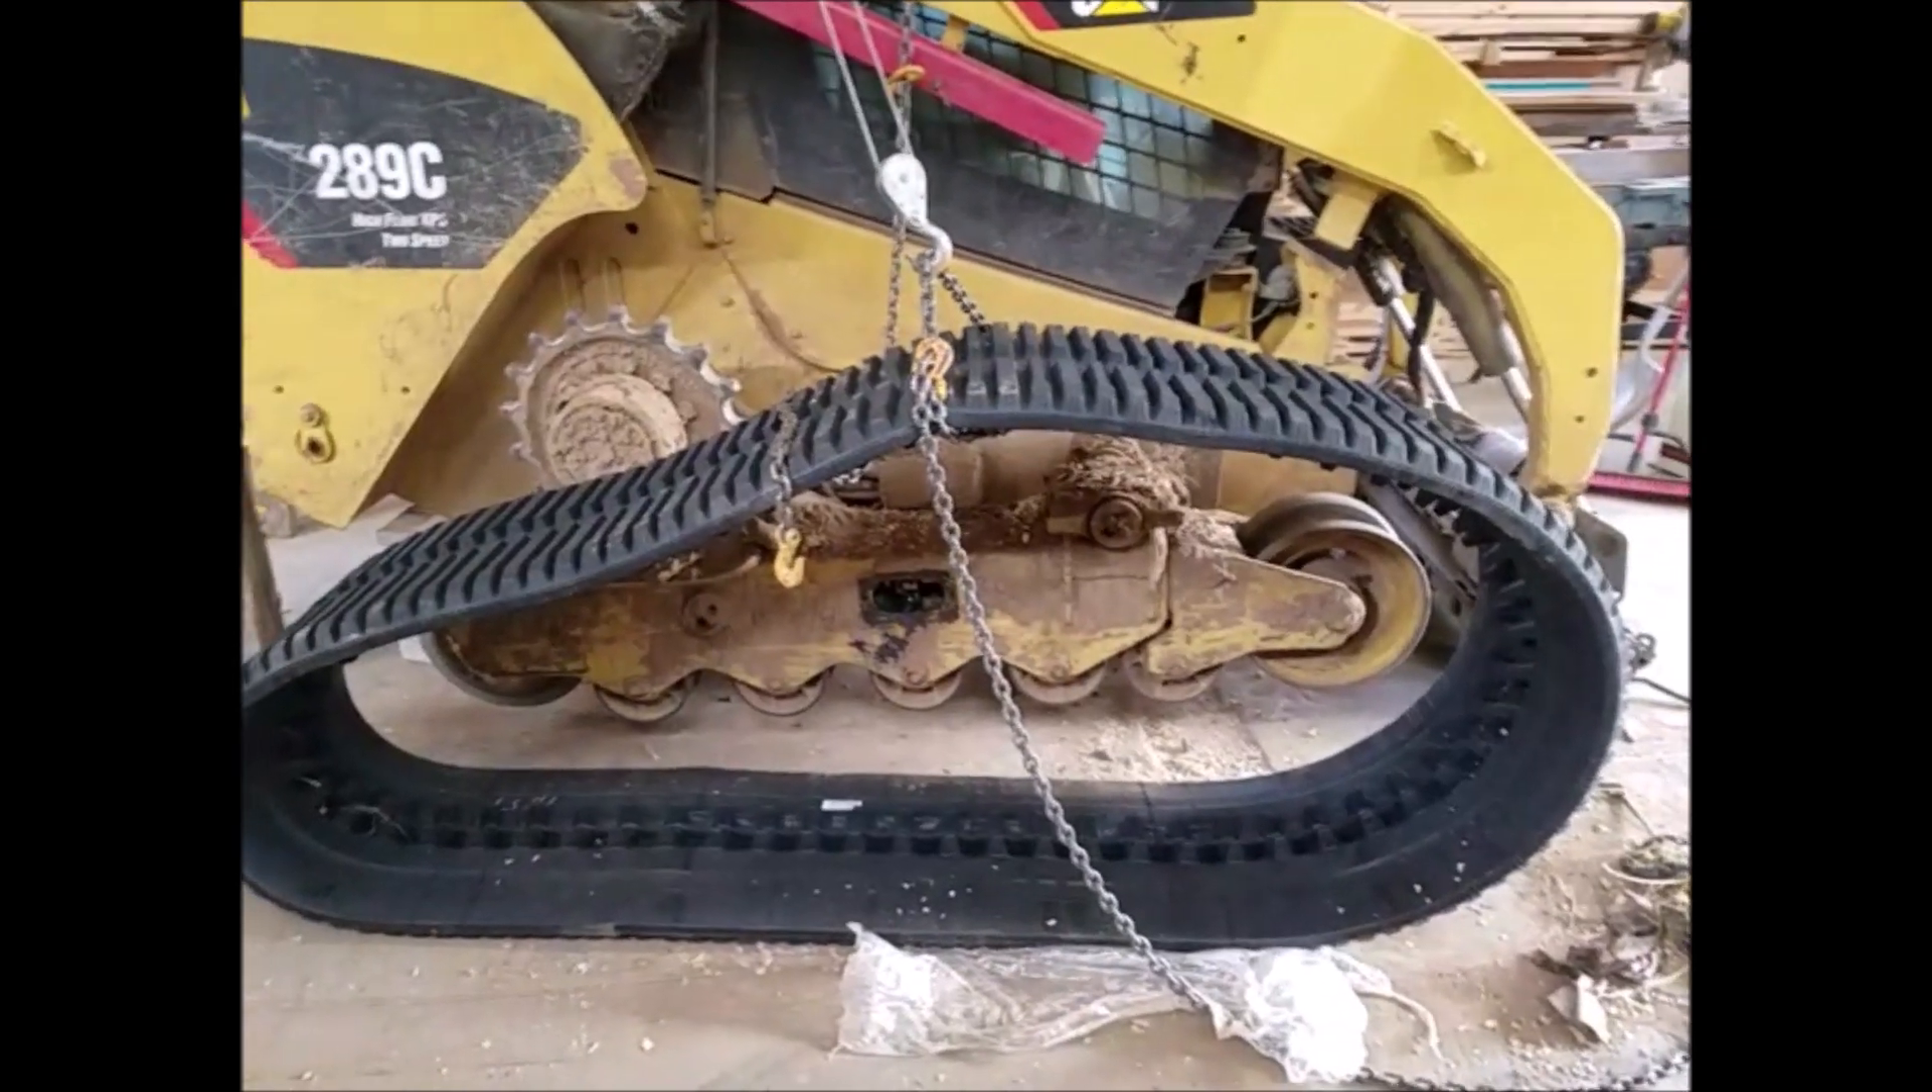Okay, now I have new track lined up alongside.